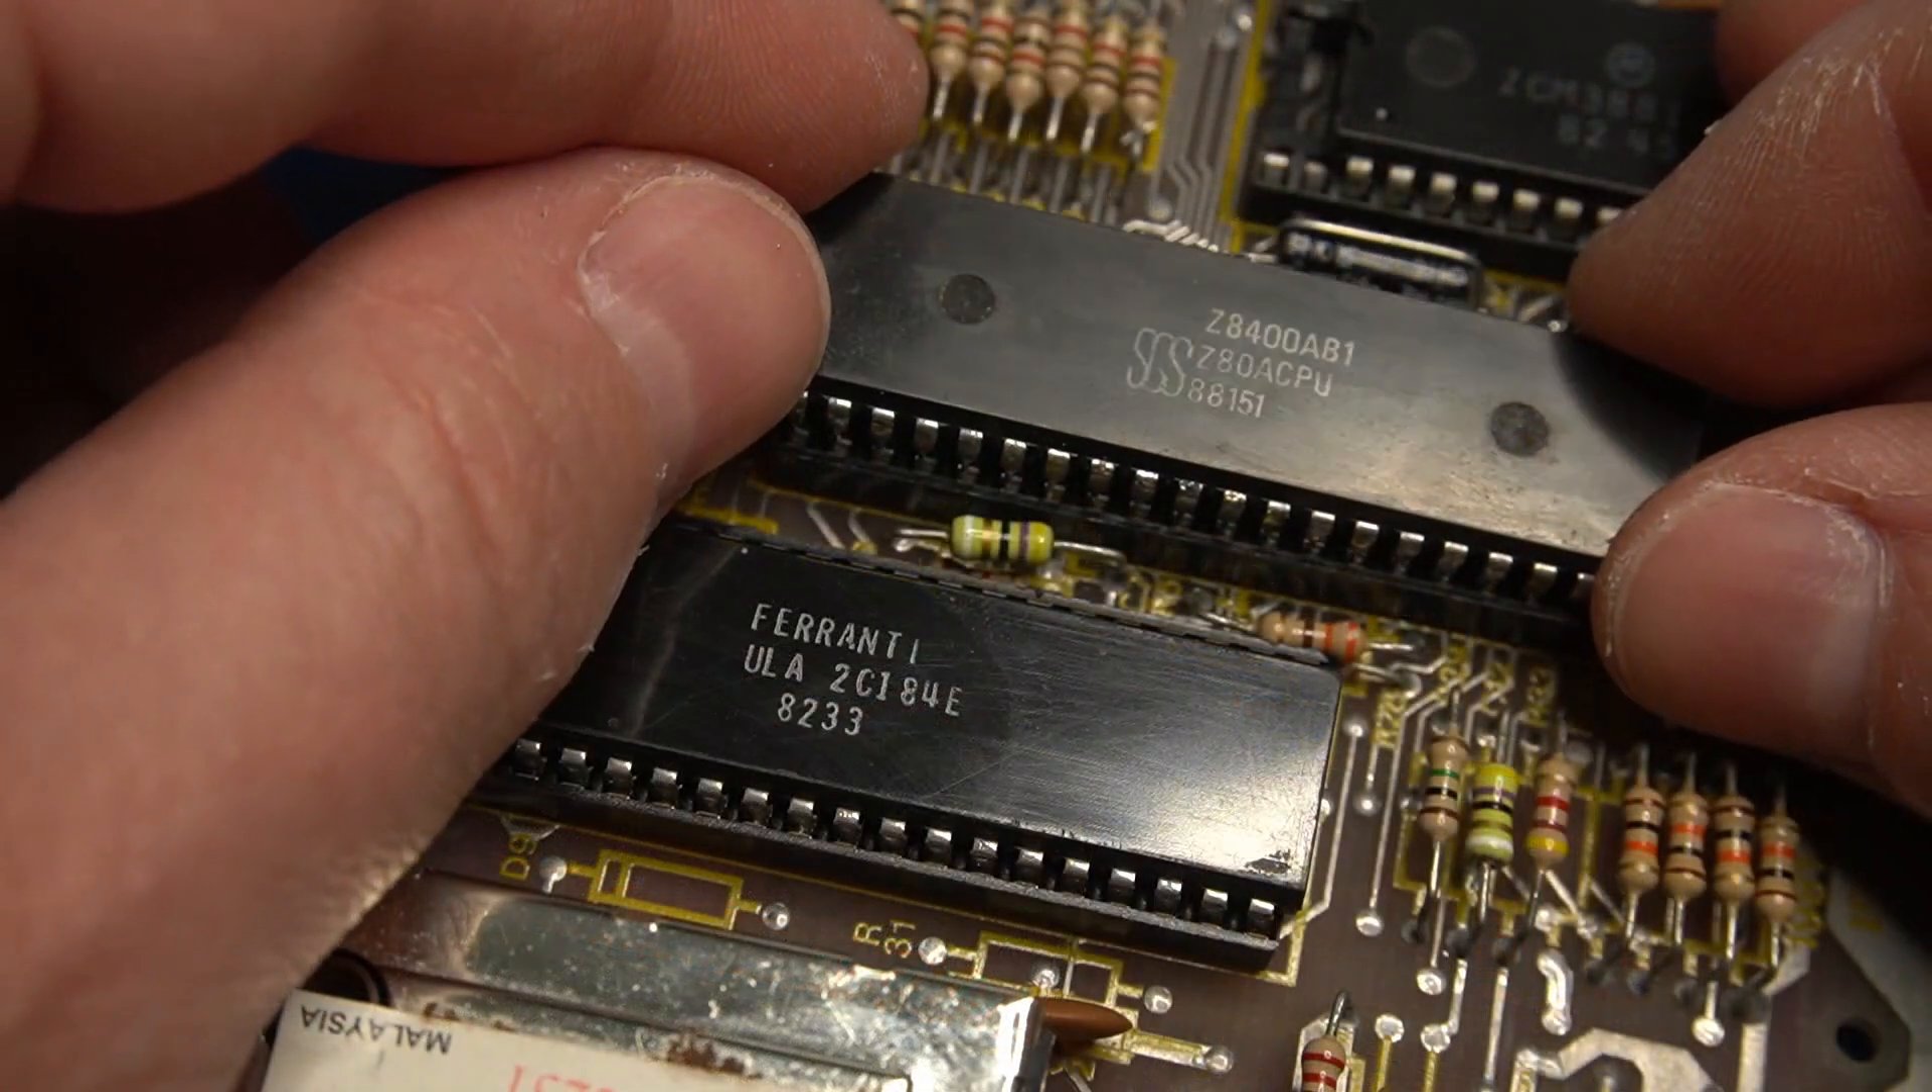The ULA chip fits in perfectly. And the Z80 does as well.